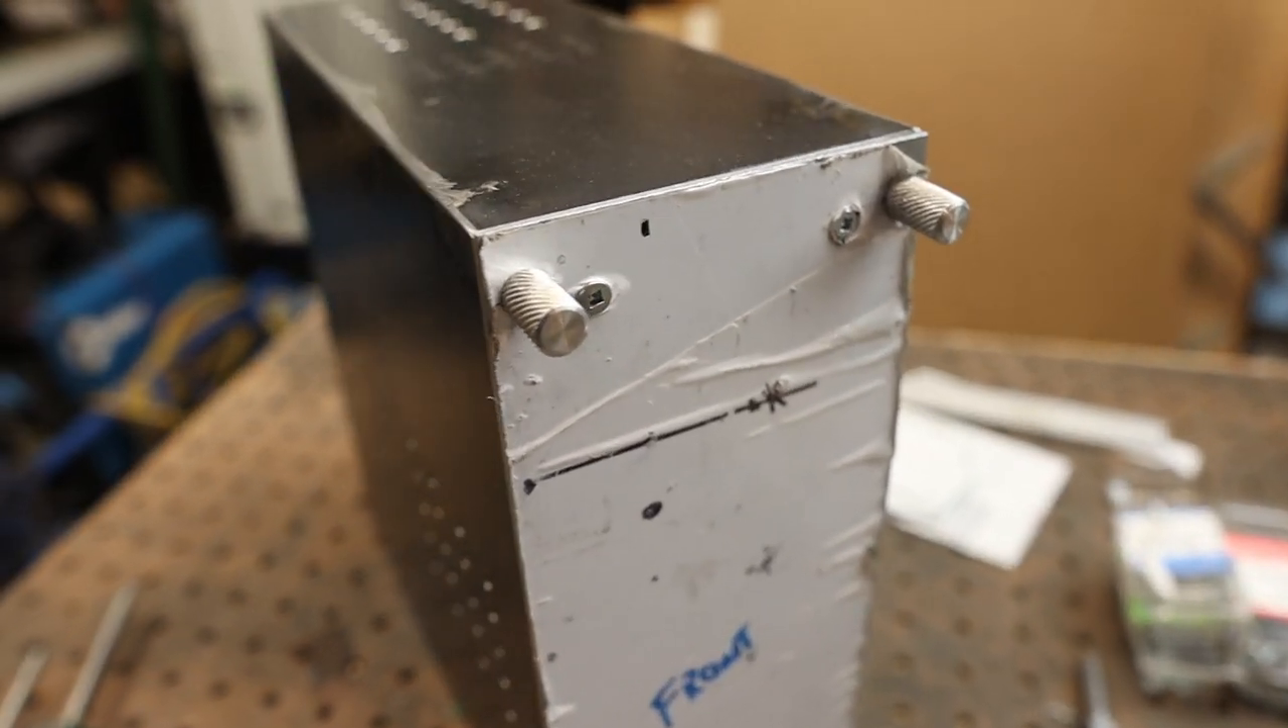So the basic frame is done and I got the thumb screws to be able to remove the panel.